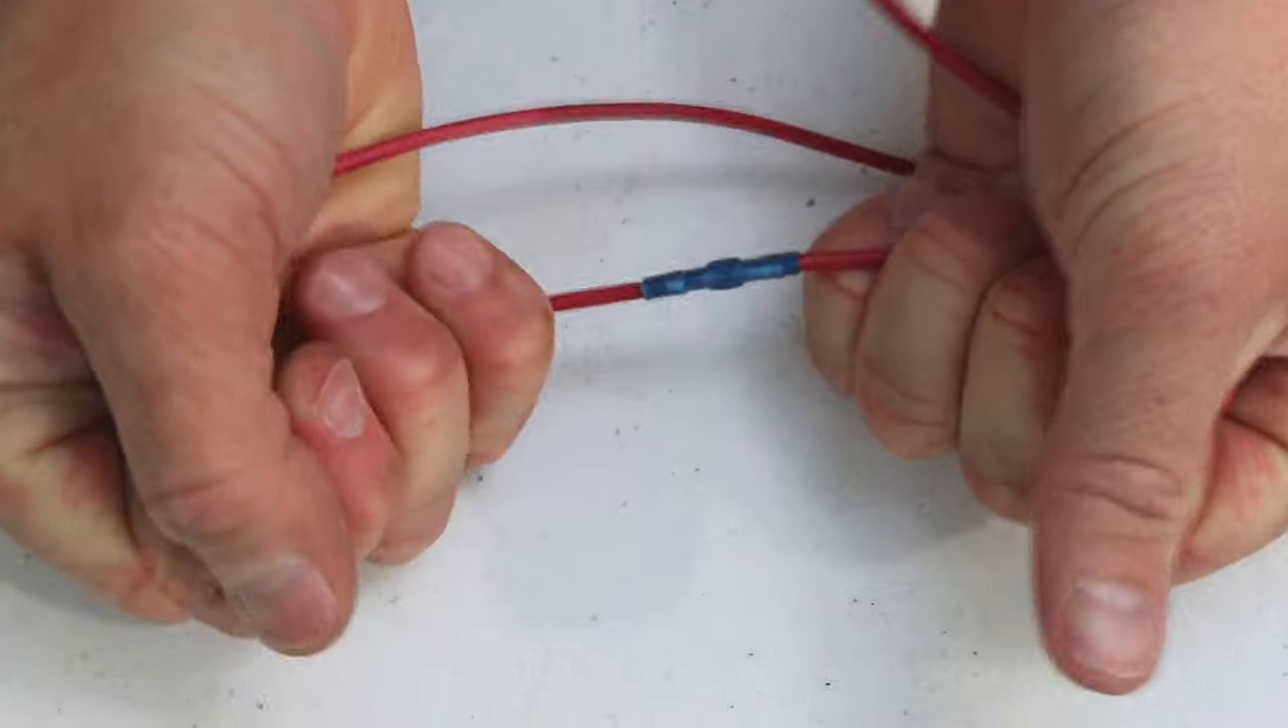So there is your completed butt connector.